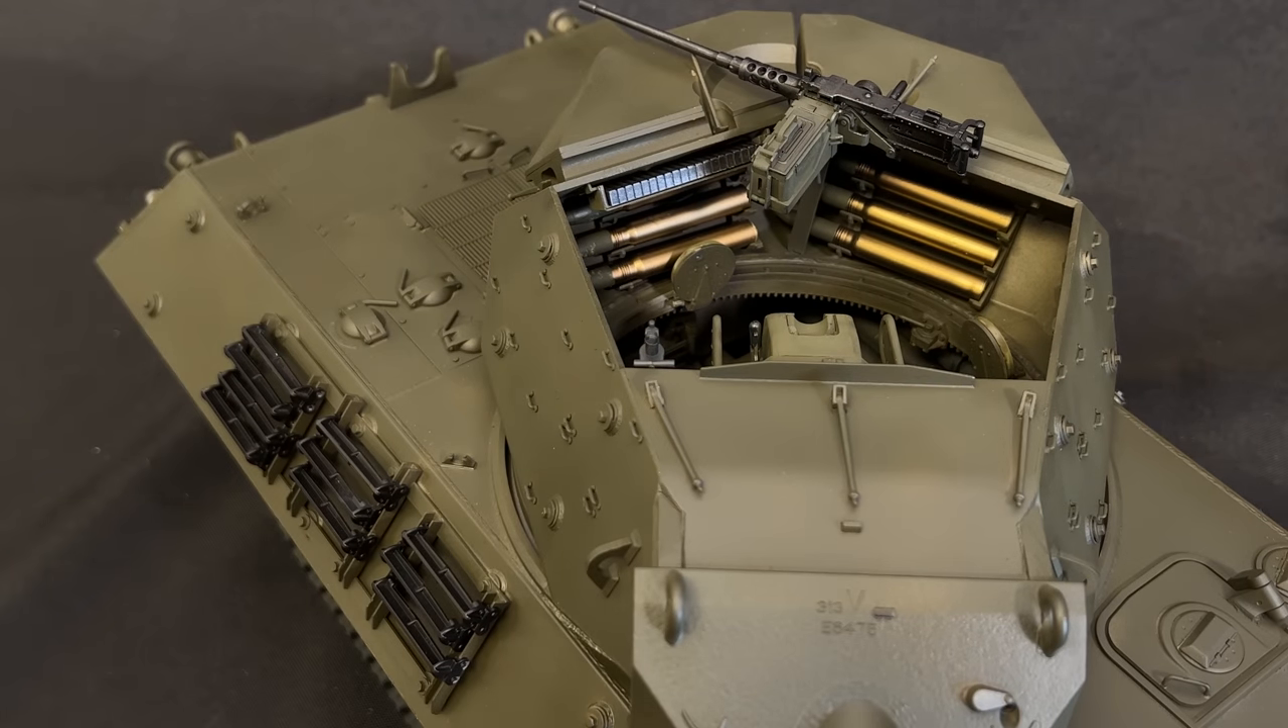Also, I have mounted the .50 cal machine gun, which is removable here.